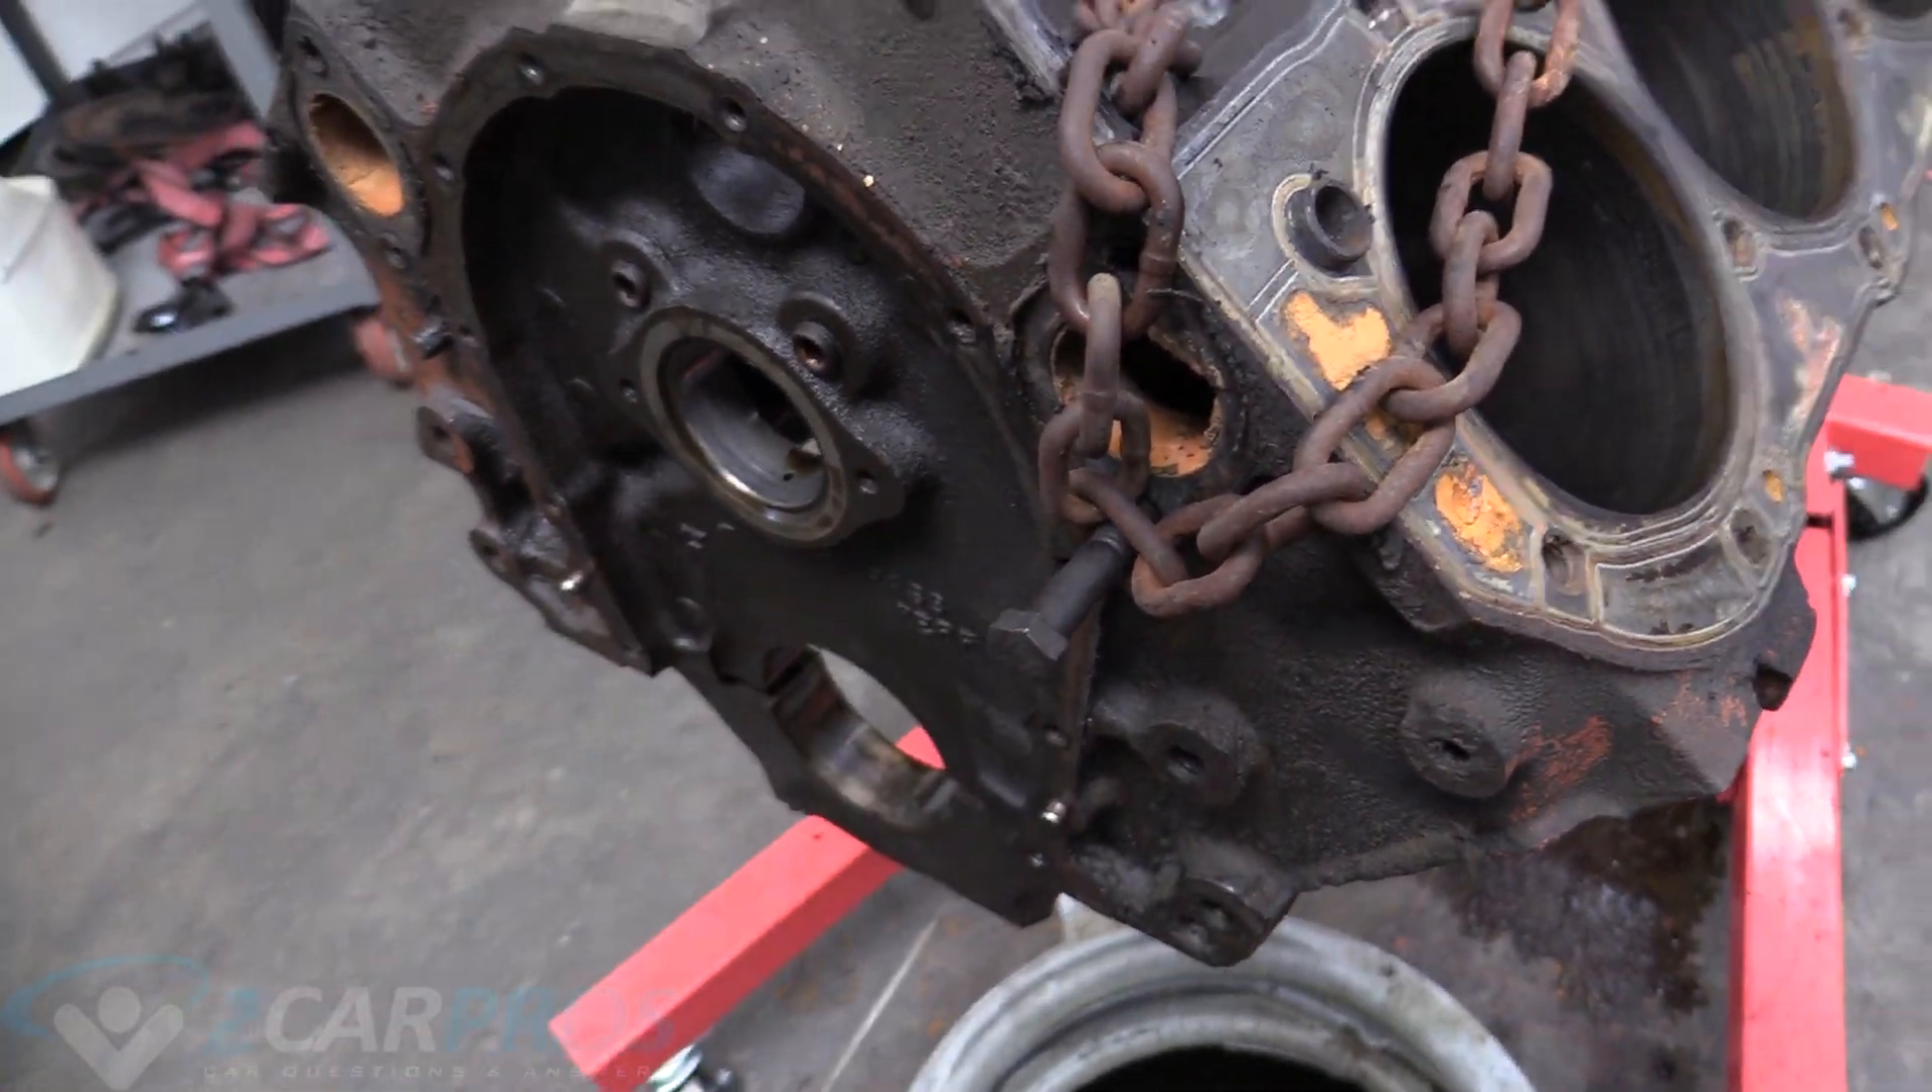So the next thing we need to do is attach a chain which we've done with one bolt in the front here.